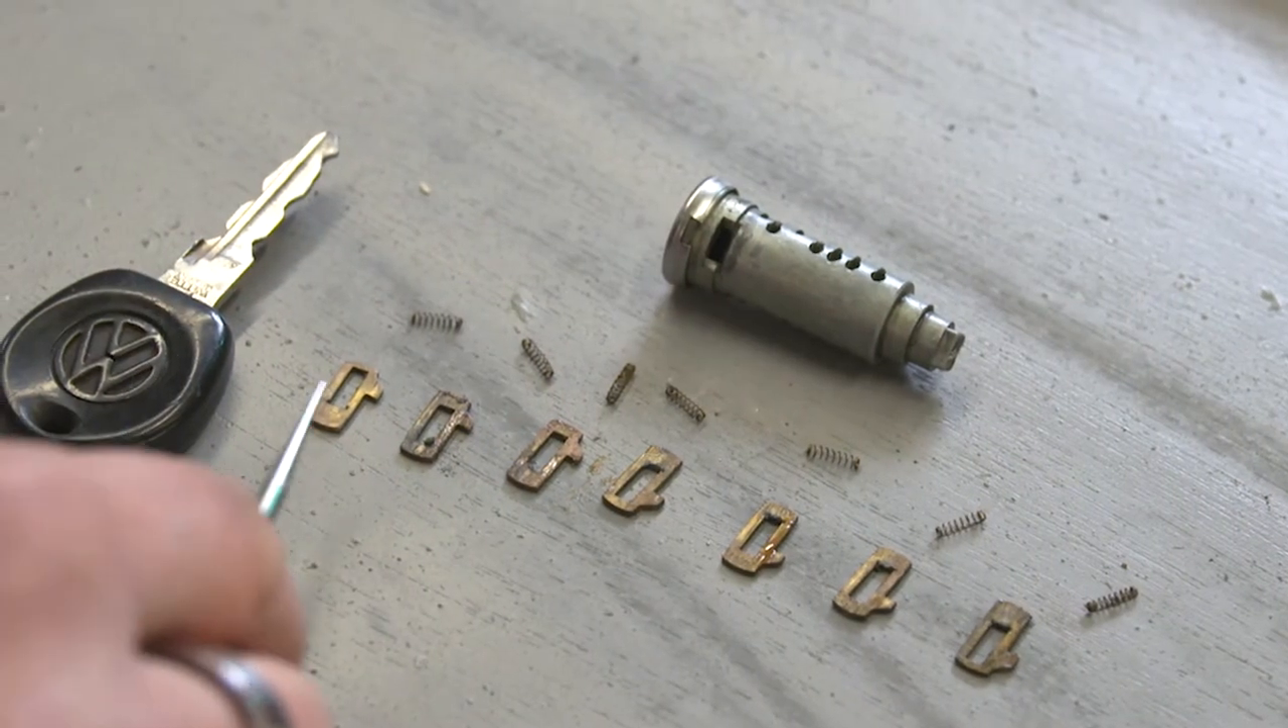So yeah, we've stripped all seven of the wafers out of the plug of this lock now.